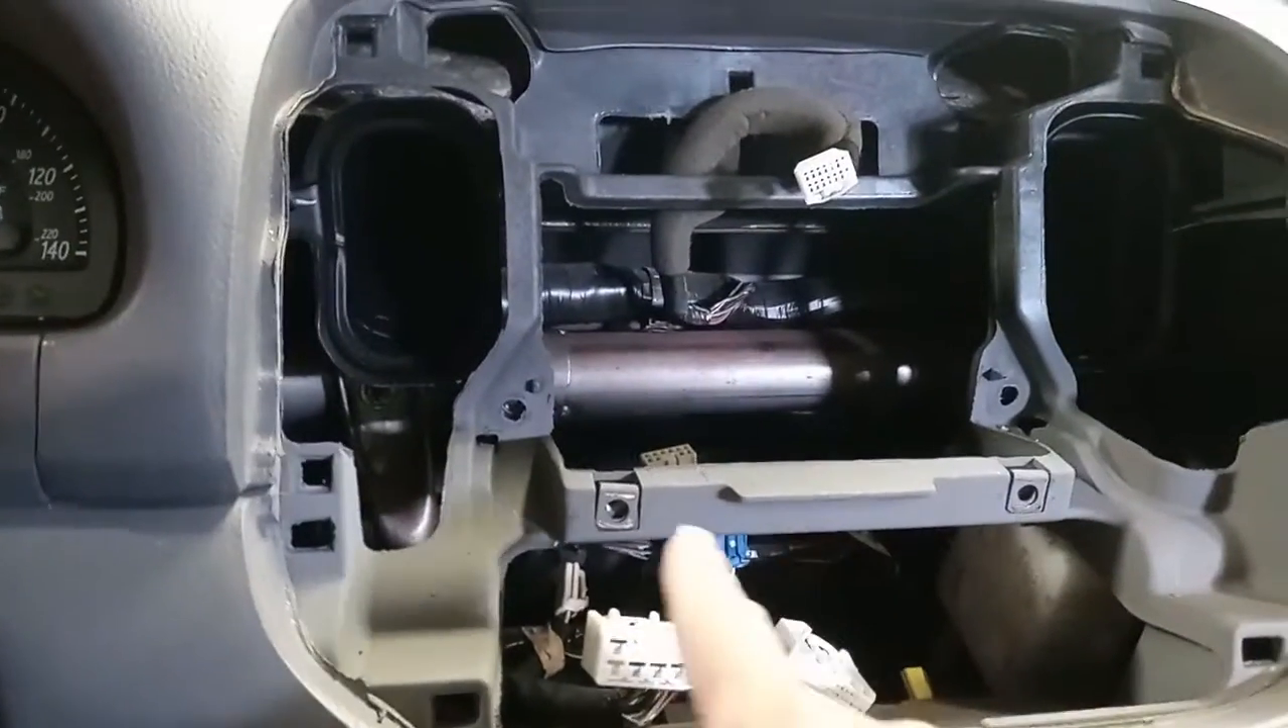You can see I got the radio out I got the panel that goes around the radio out and I got my HVAC out.